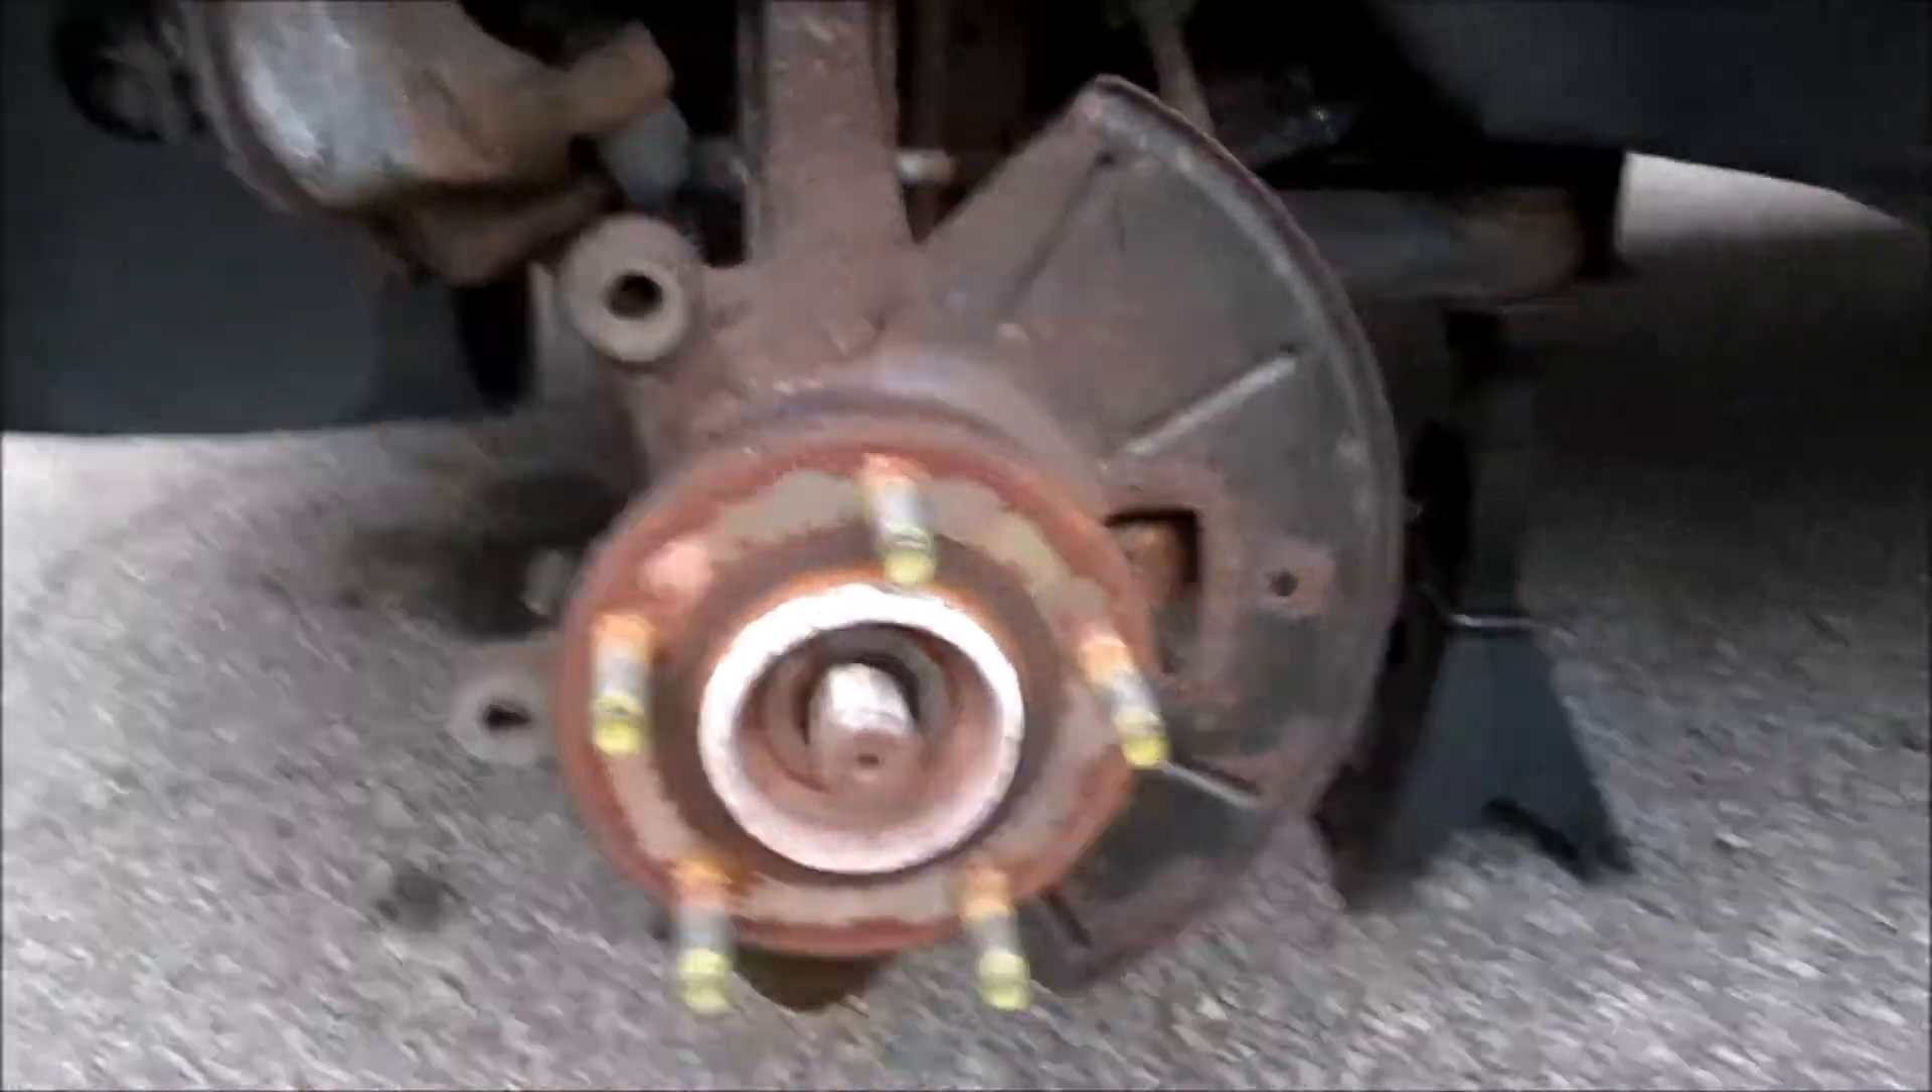We've got our rotor off. I've got the axle nut off.